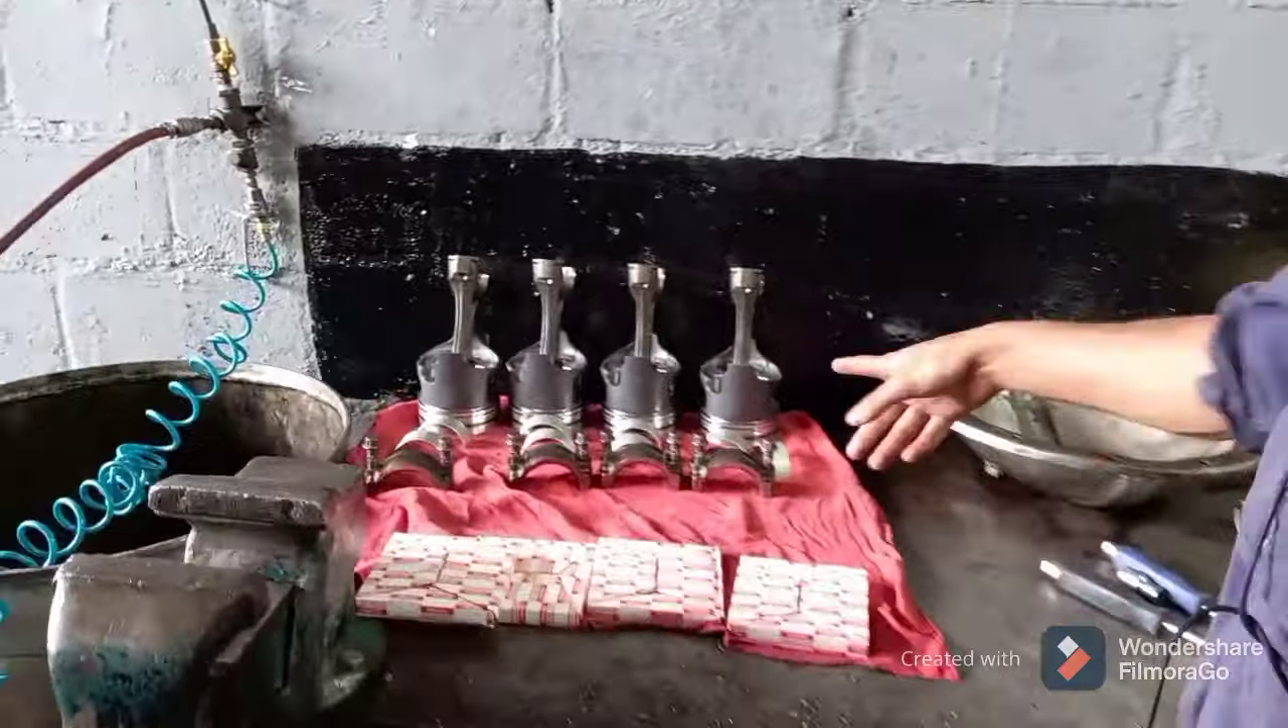Los pistones aquí ya están Armados en las bielas.